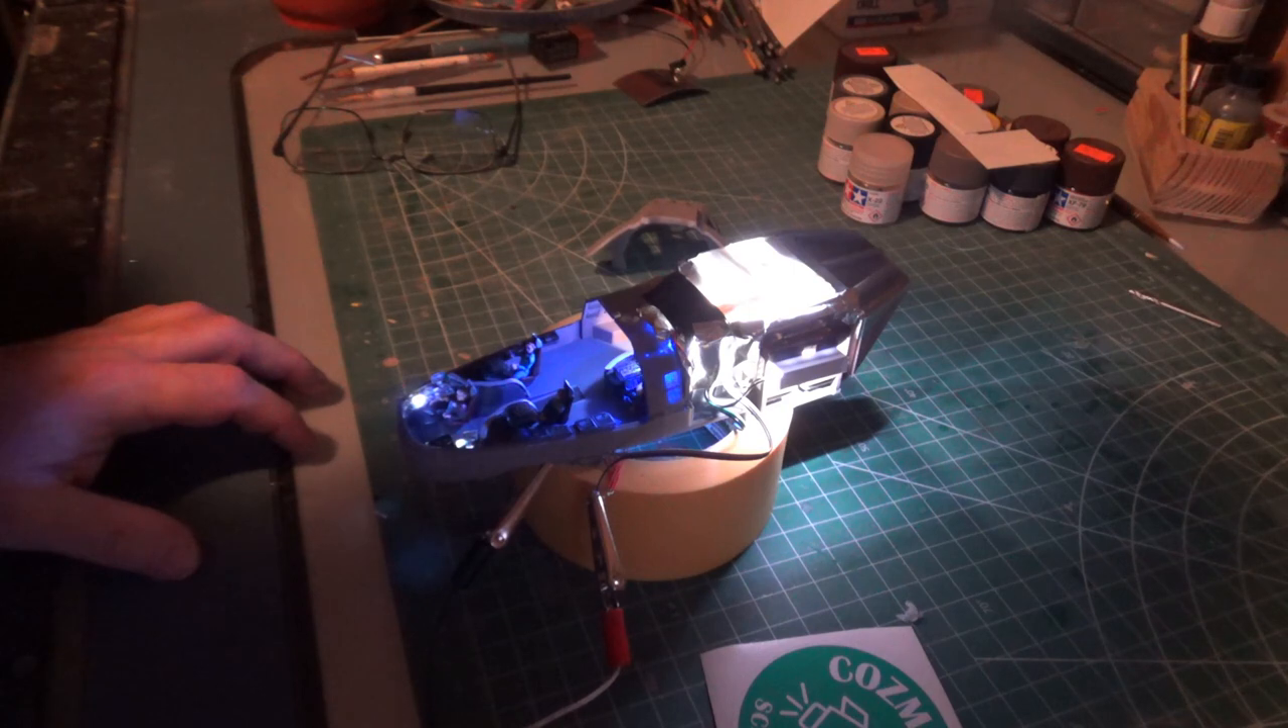I've got all of the lighting done for the inside.